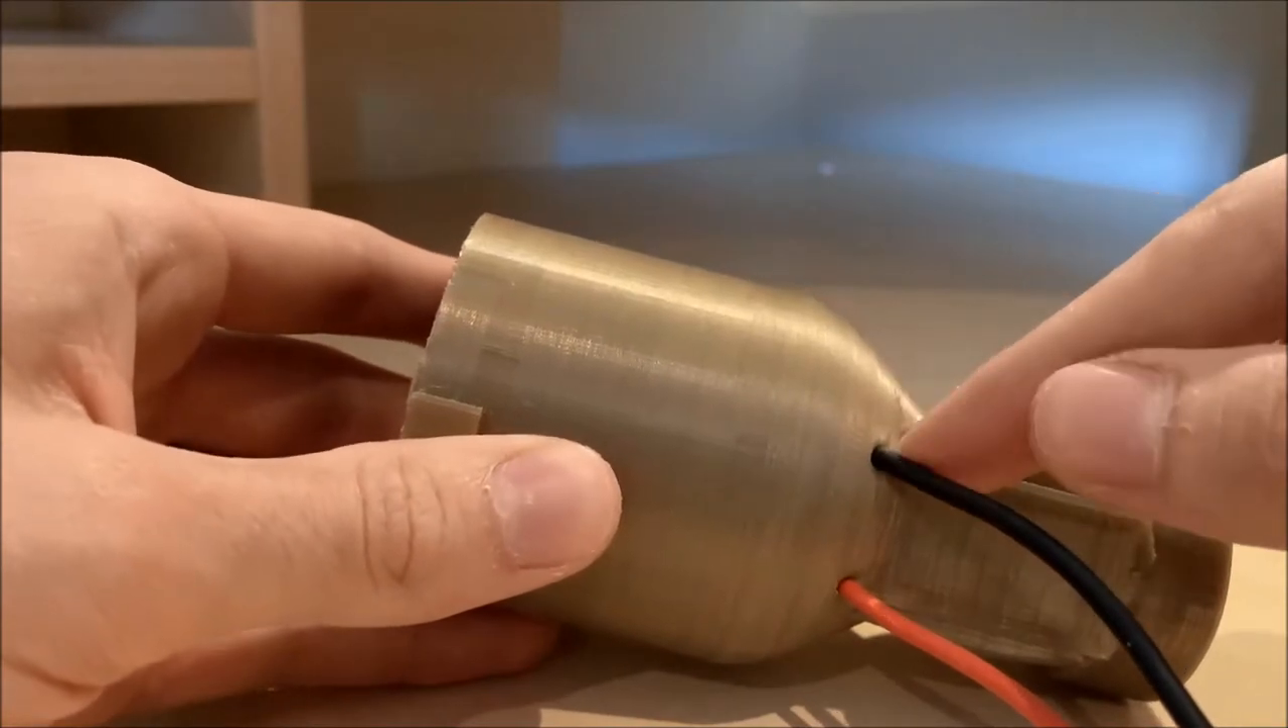Now what I've did is I took my wires and I've shoved them through the holes here.